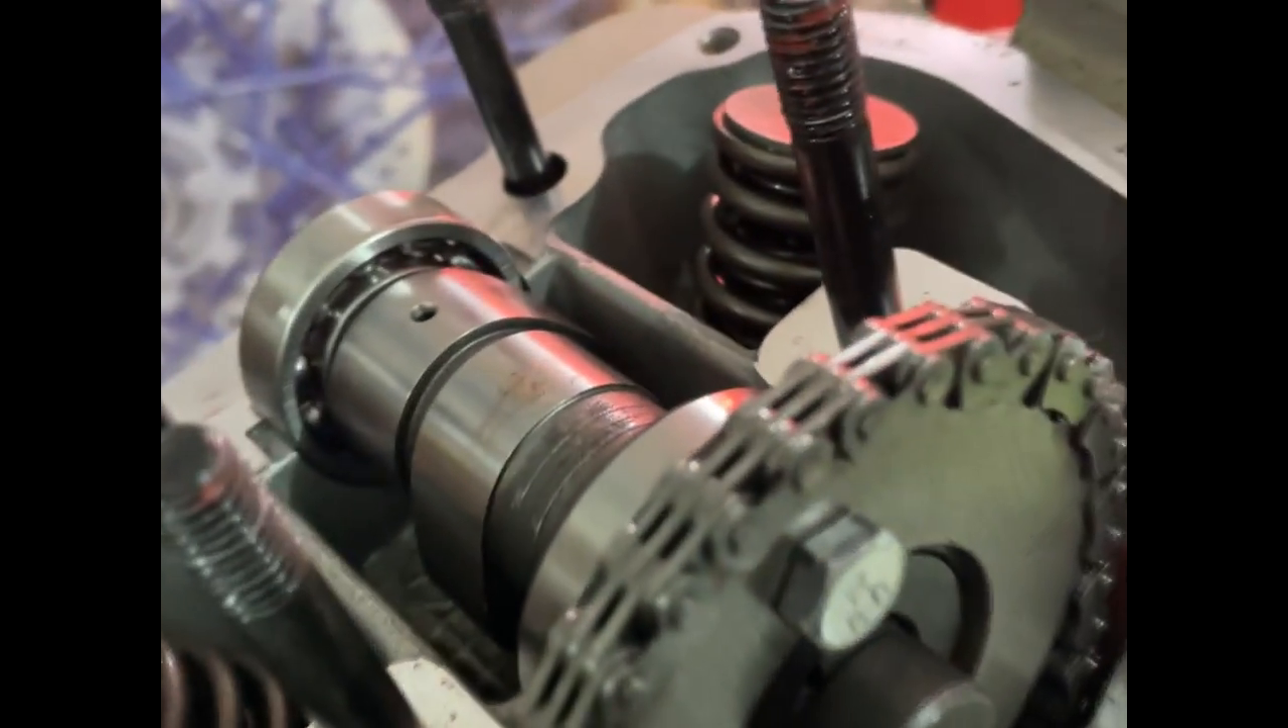Donc l'arbre à cam racing est monté.